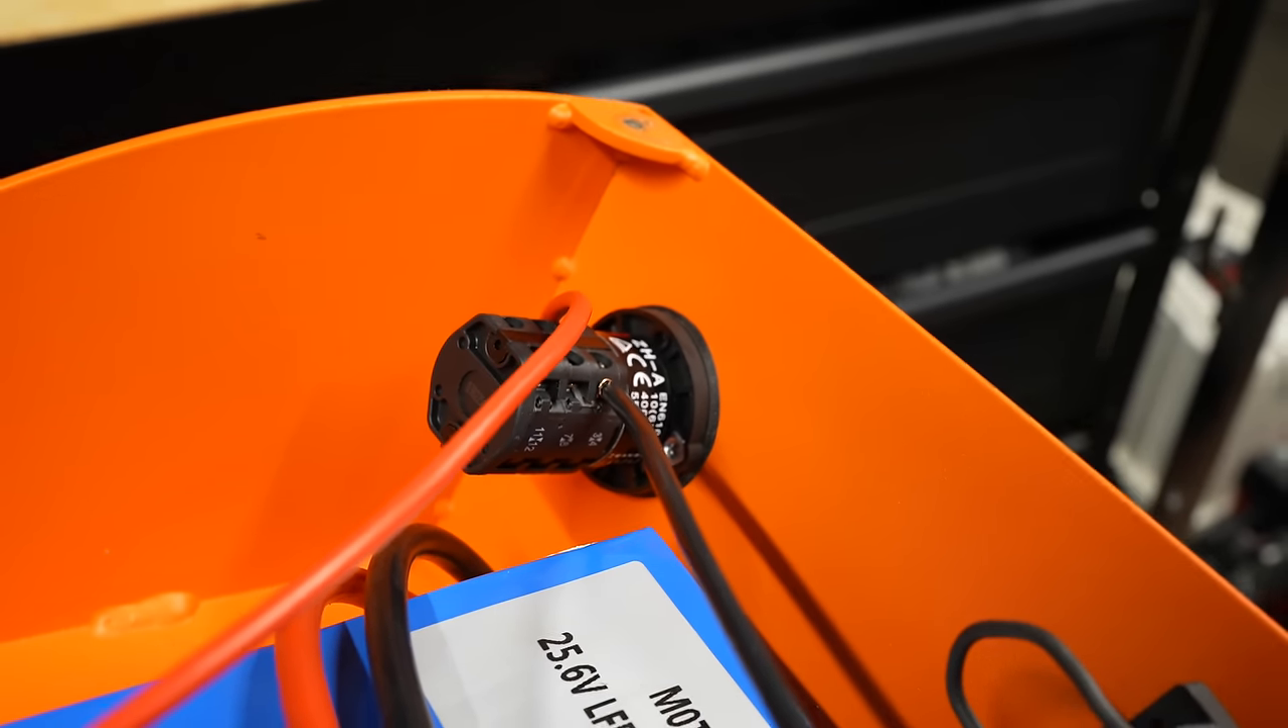Da sitzt jetzt der schalter genau da sitzt die platte.